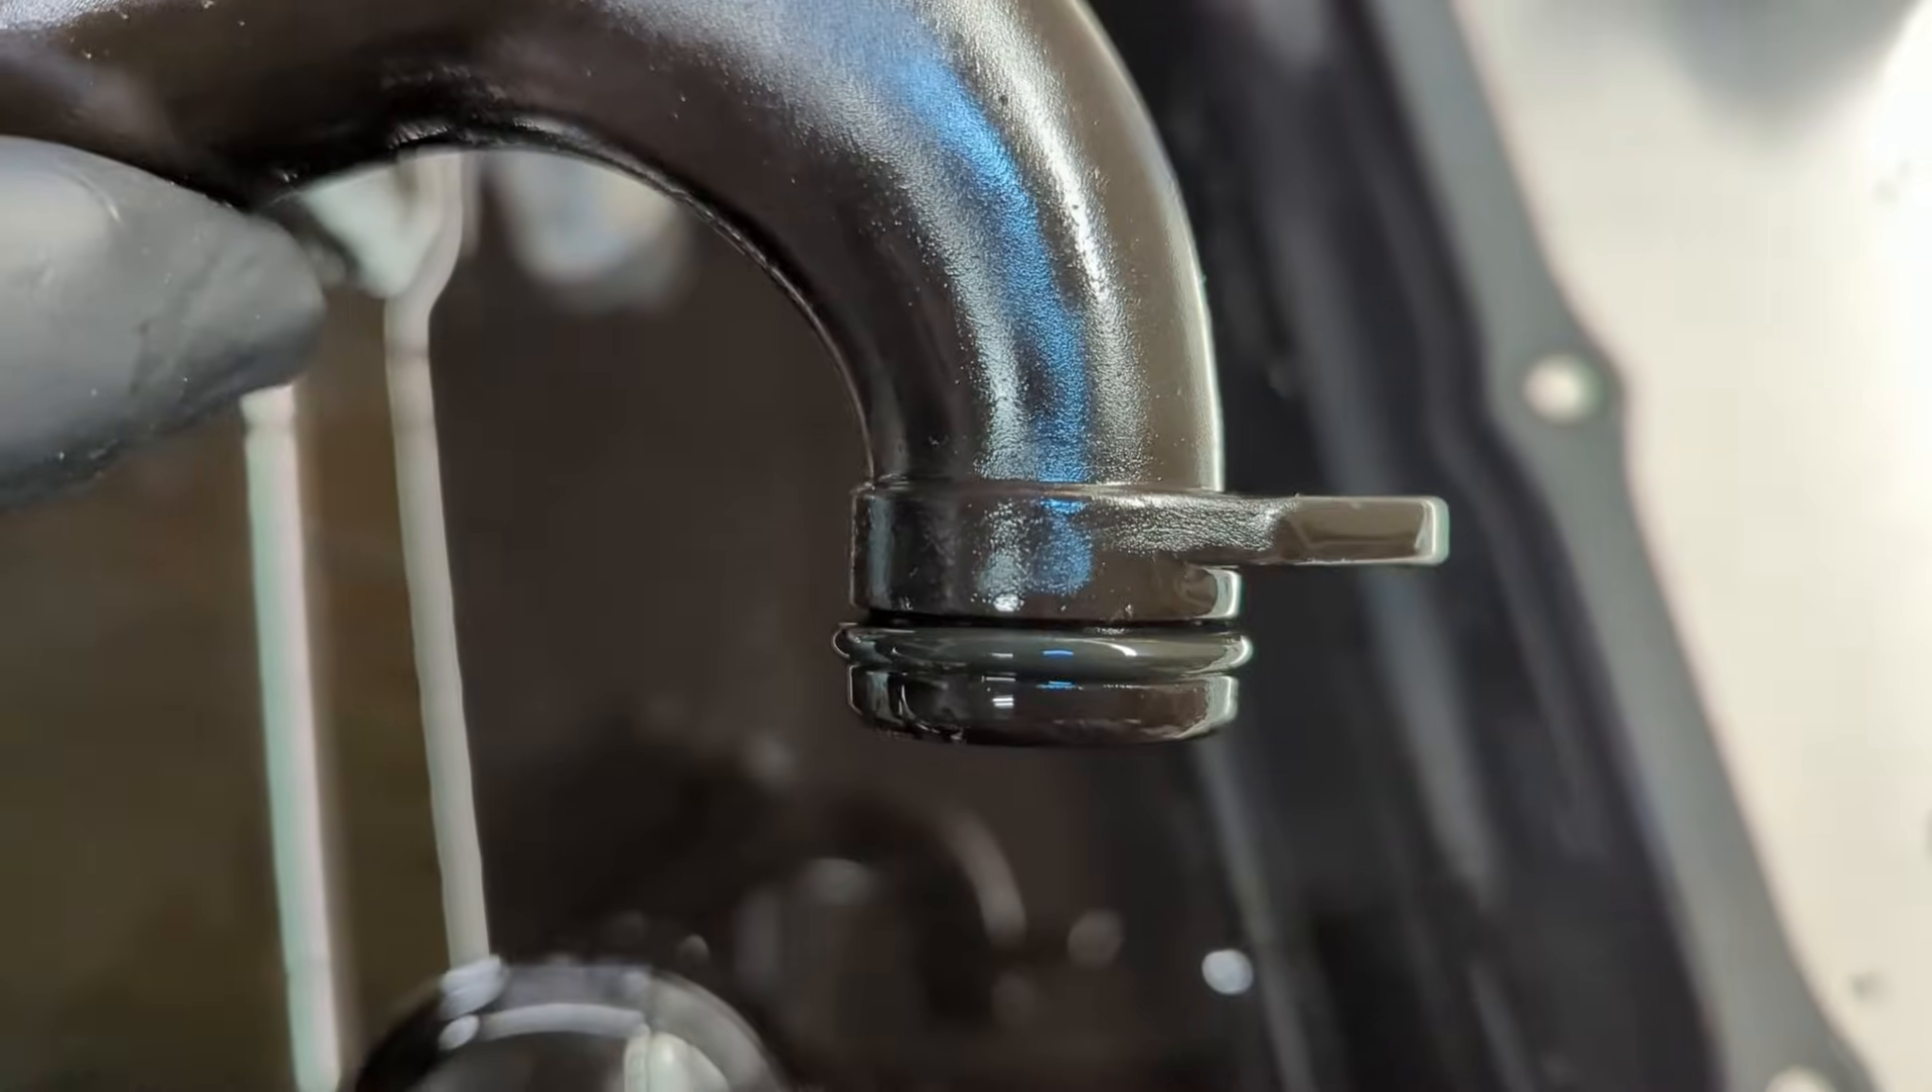Let's see how the O -ring is sitting. Proud of the rest of the tube. That's how it should be.